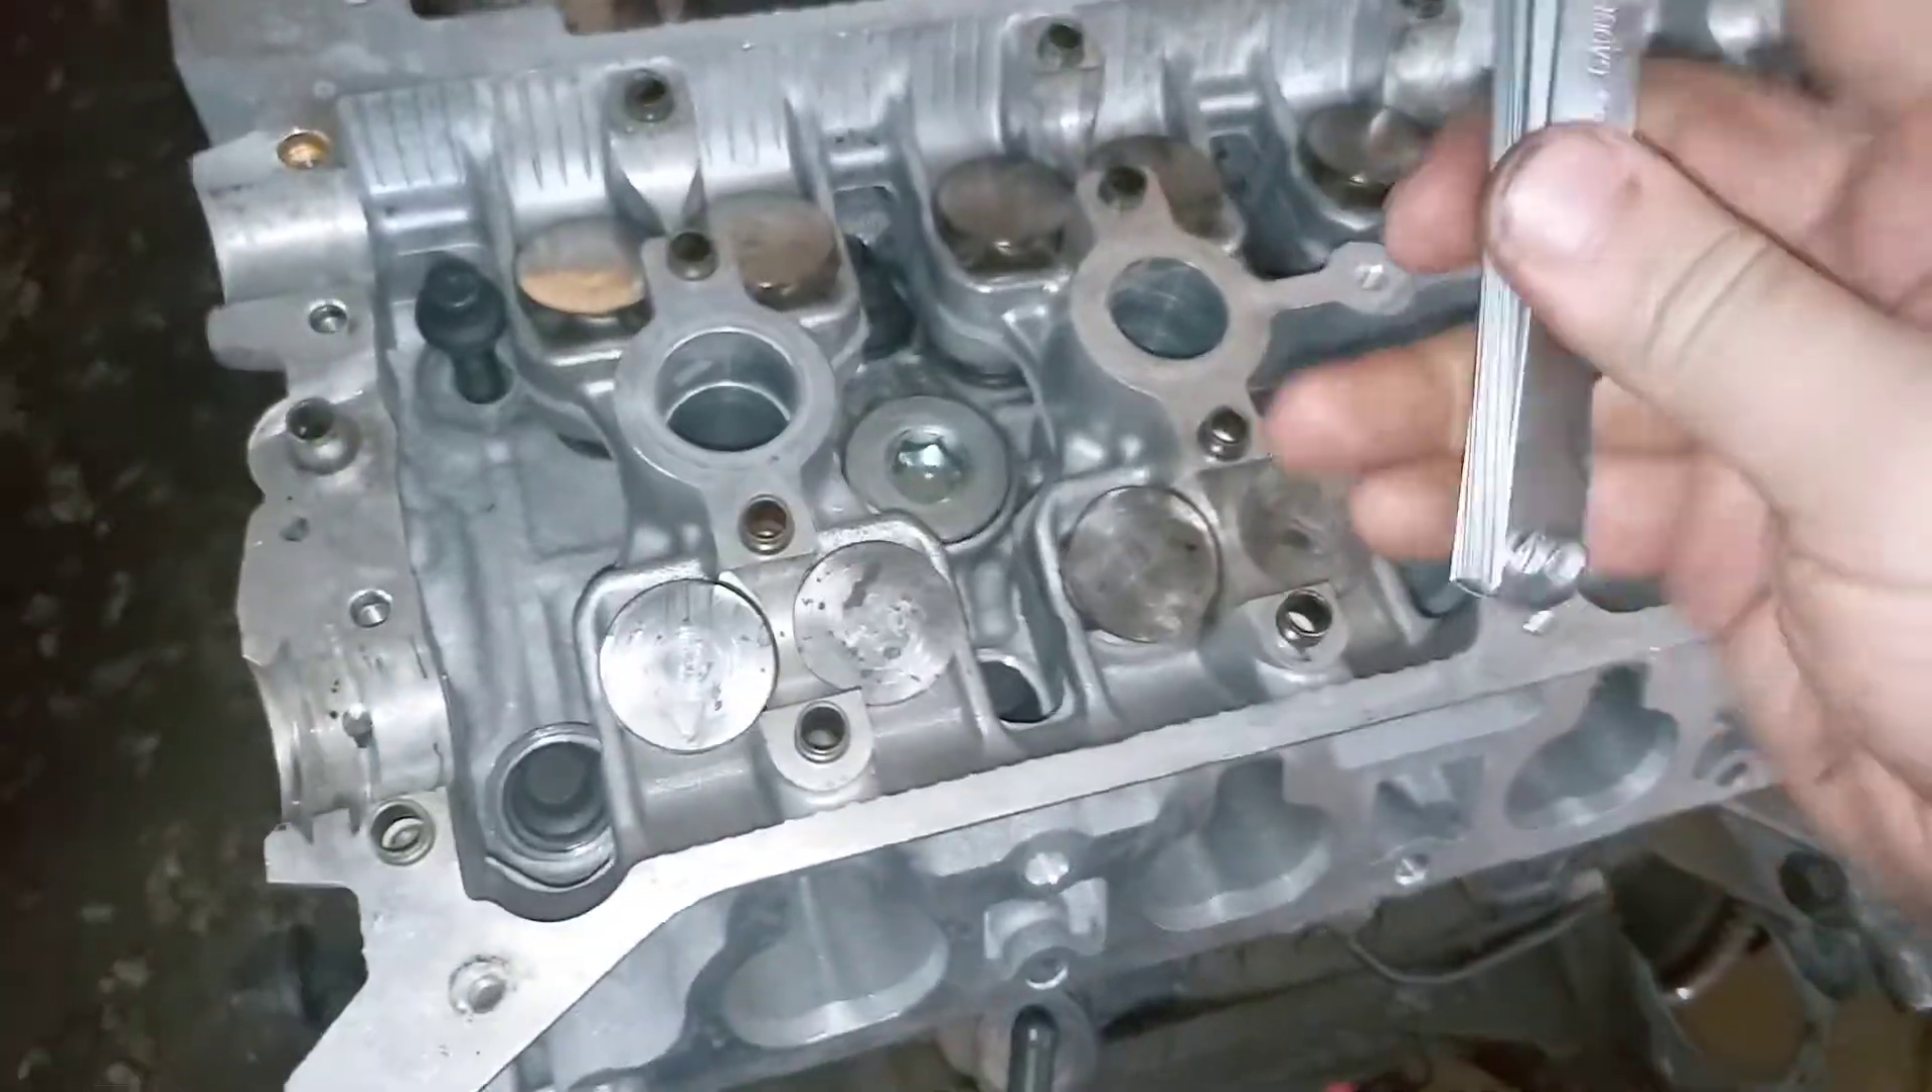Now obviously I've already removed the camshafts.